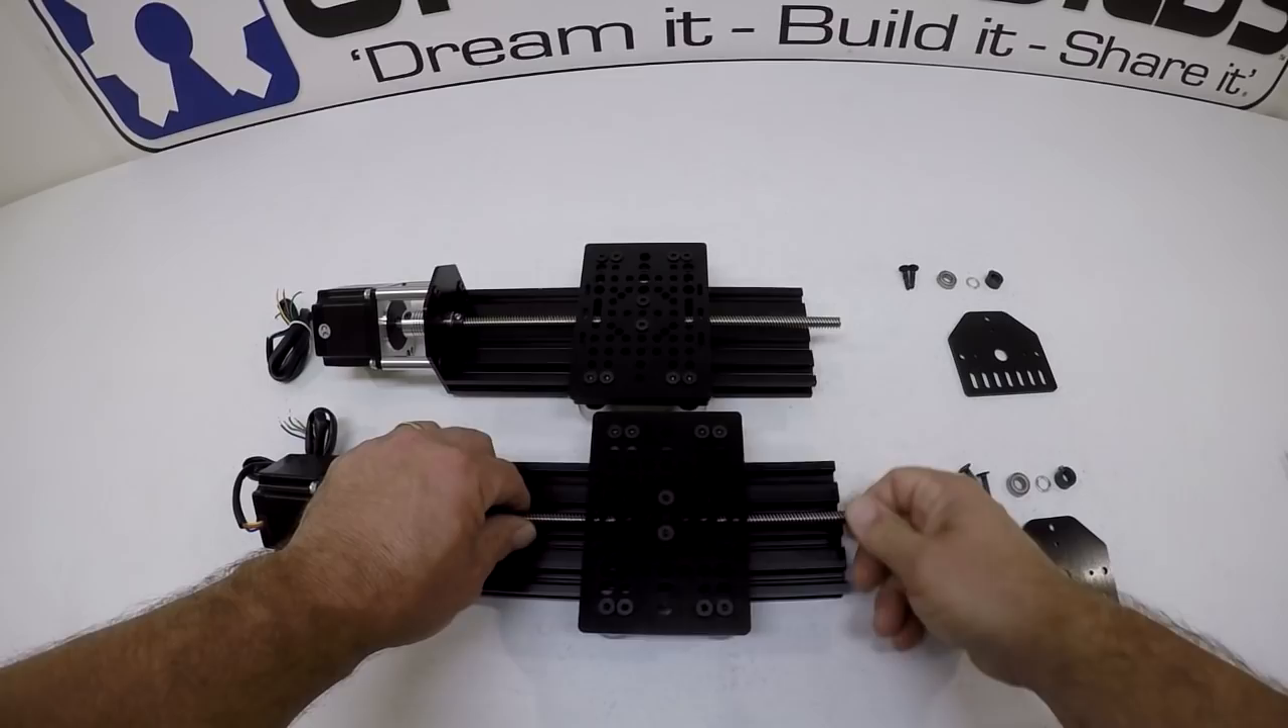All right so we have the end plates removed.